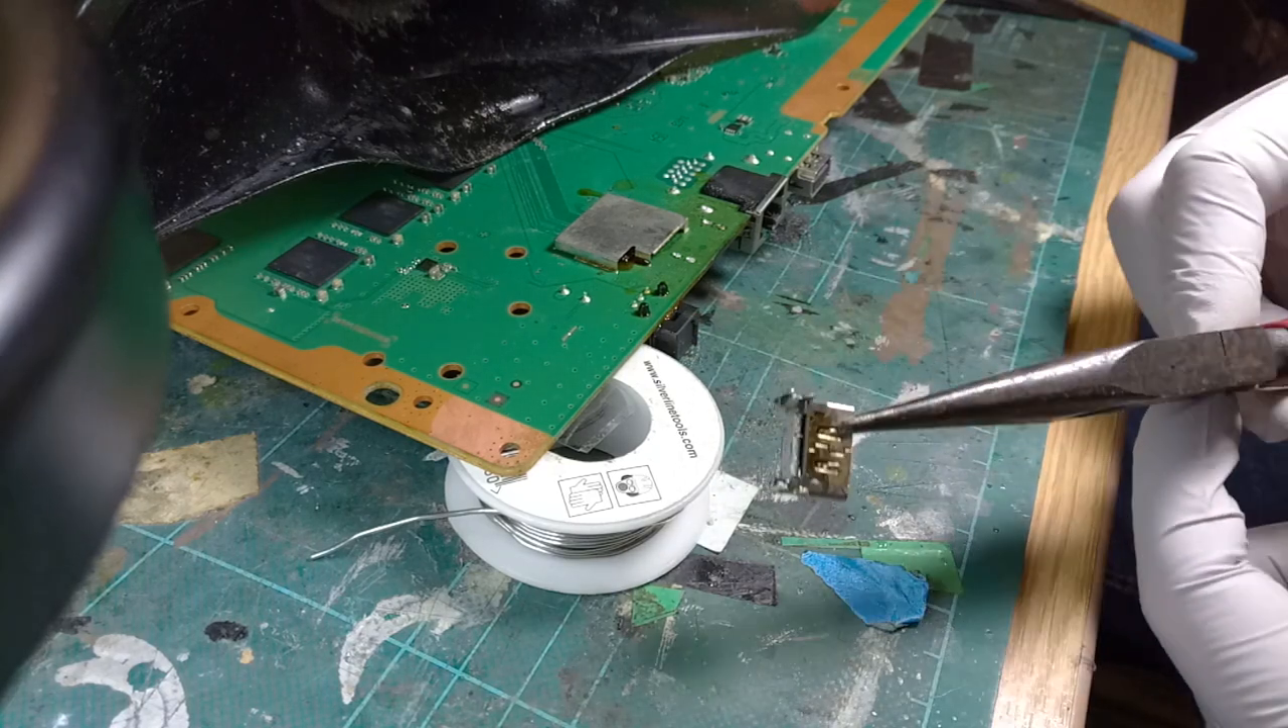We've got our port out now.